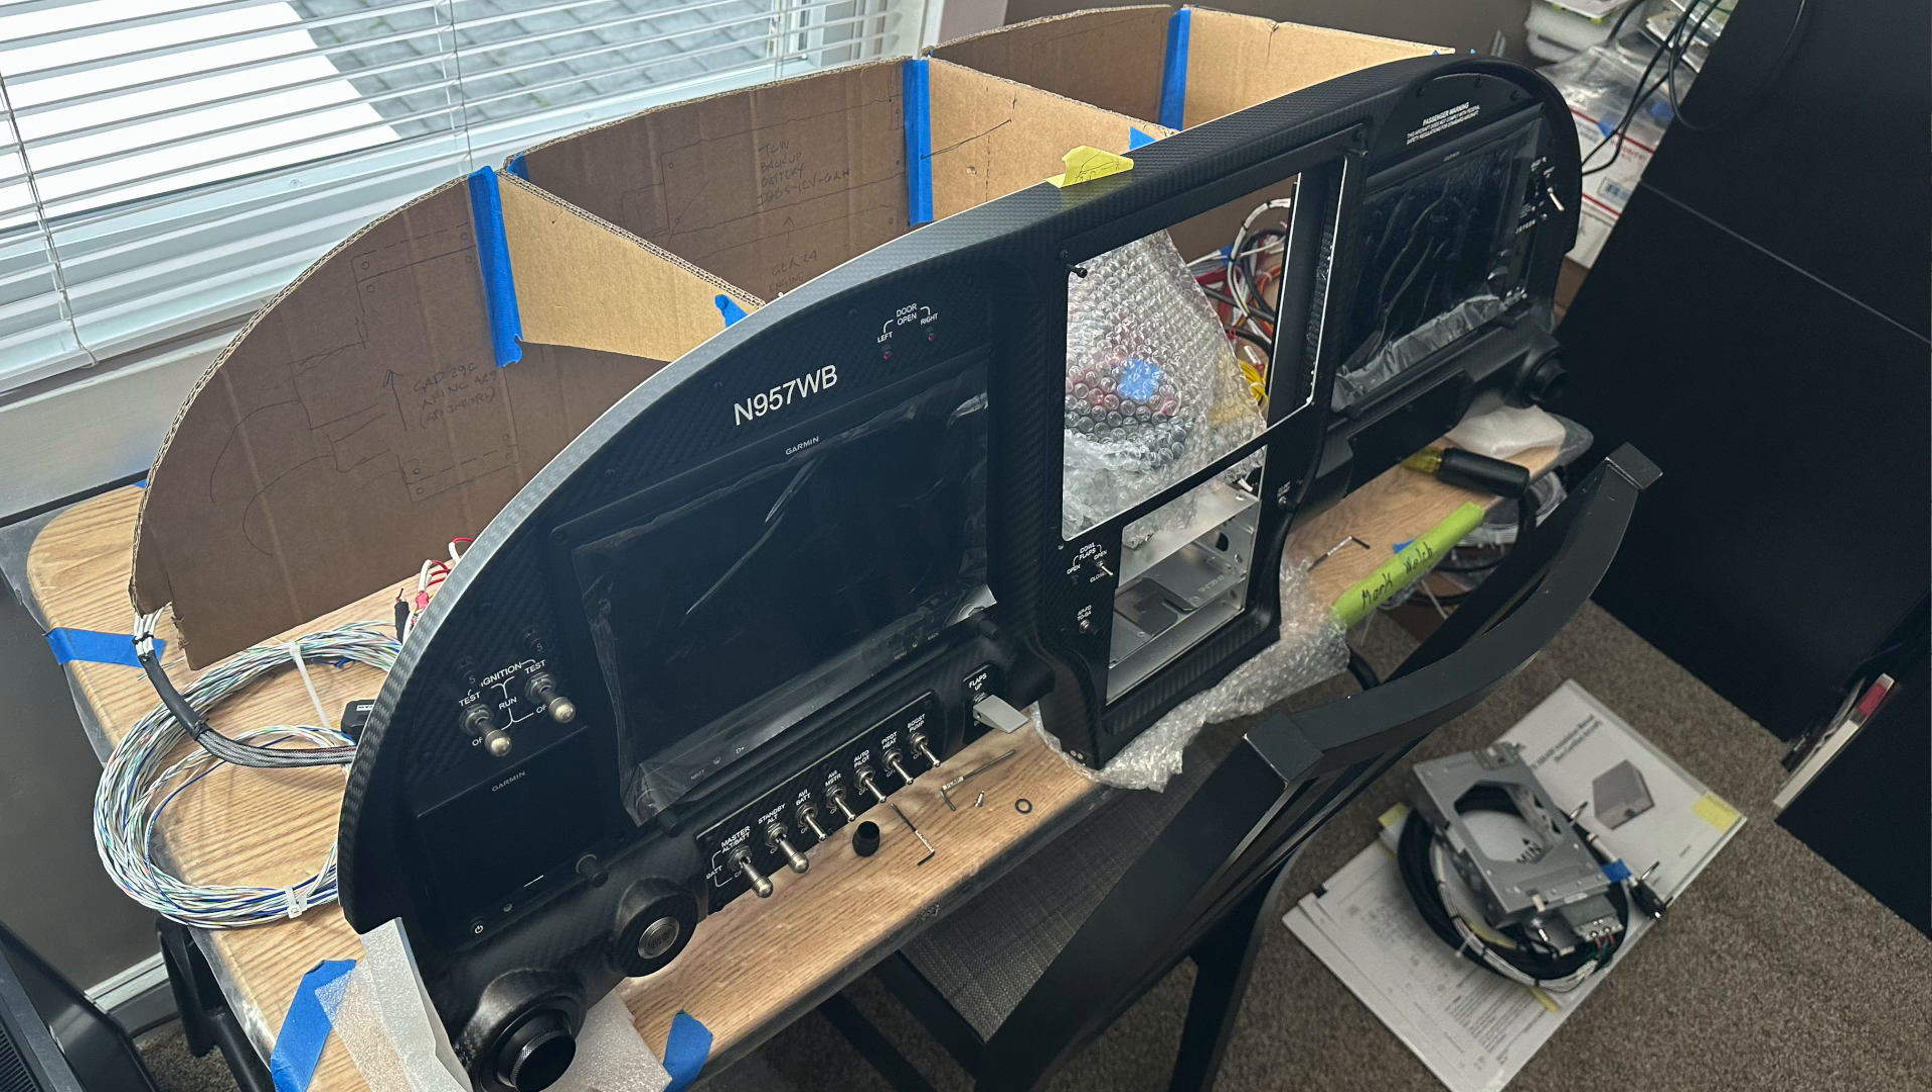I actually took the instrument panel on a bench and built a cardboard mount cardboard mock-up of the entire cowling with all the support struts and the back panel and so forth.